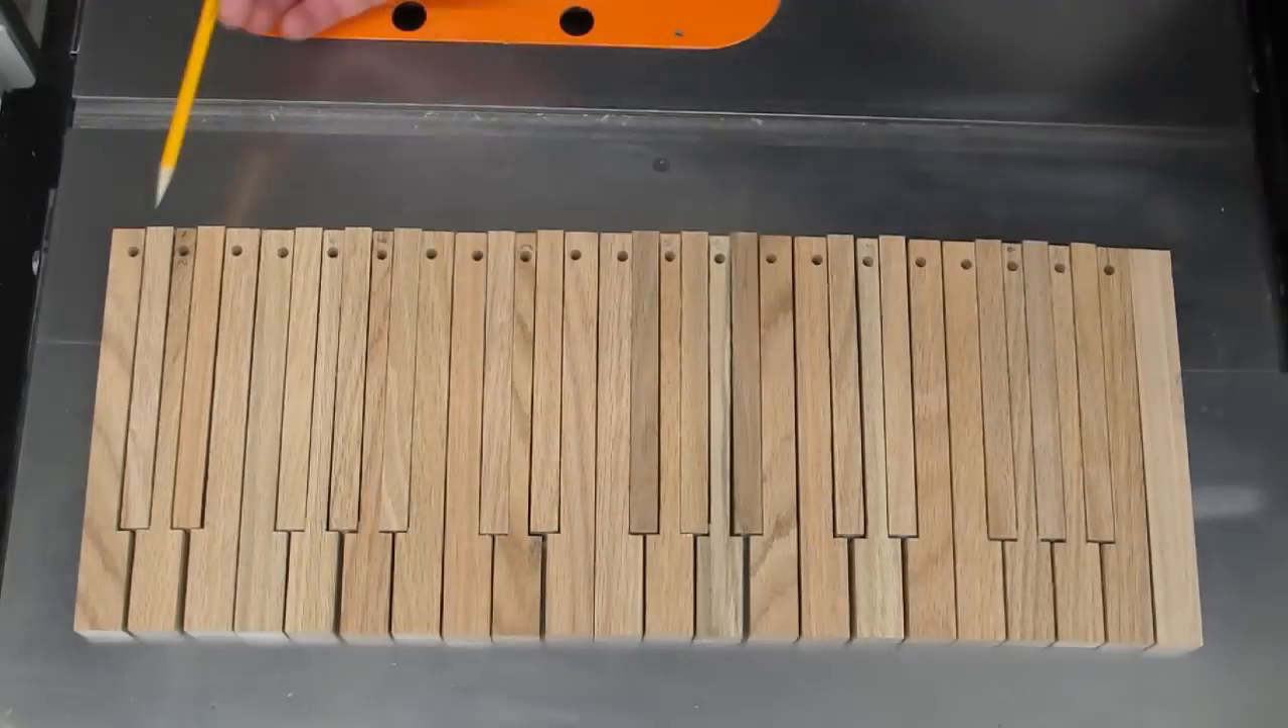All the white keys have been notched to clear the black keys.